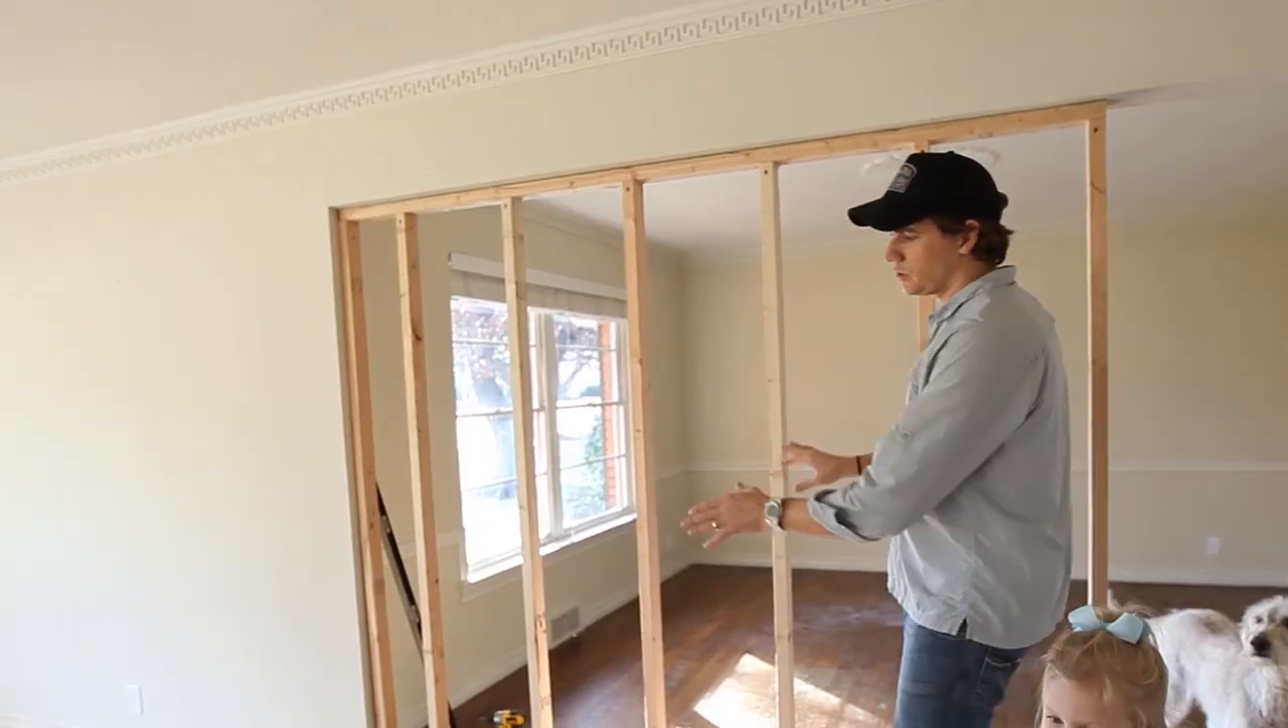All right, so we've finished up putting up all the 2x3s and now we're going to go get the shiplap and start cutting it to fit and start working our way up to the top.